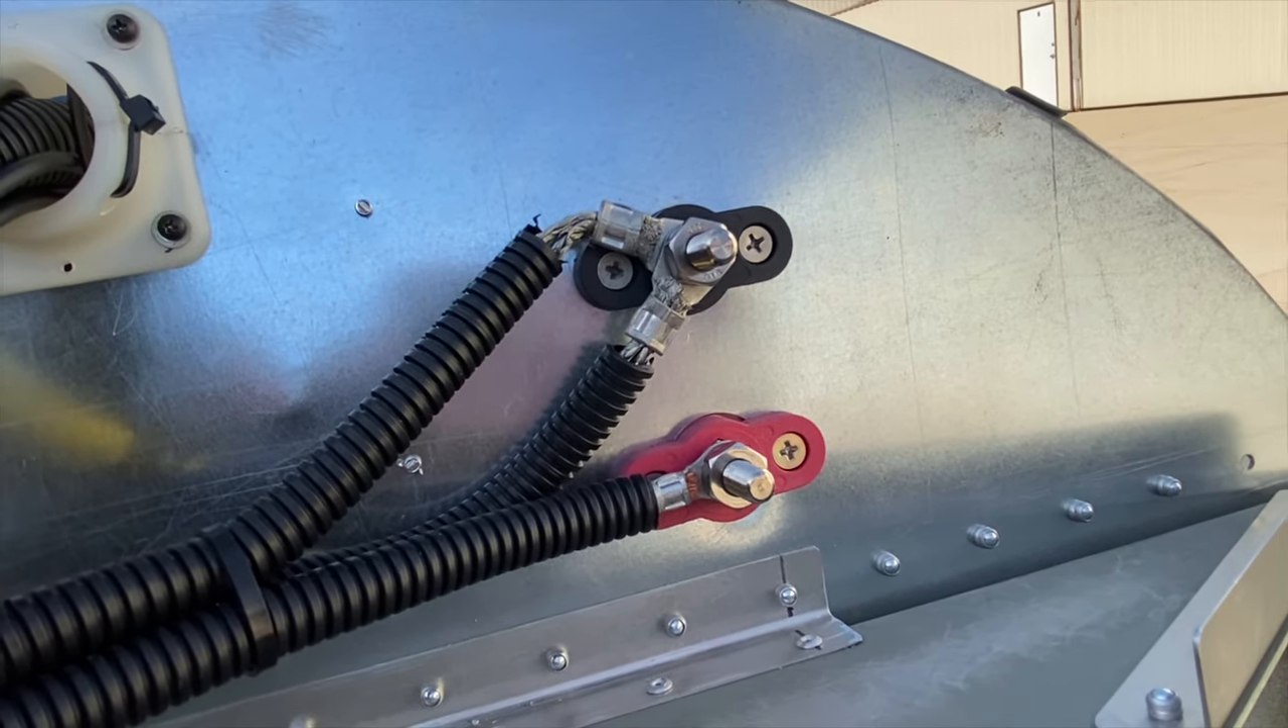And we have now a ground through terminal and a positive through terminal that we mounted going through the firewall.